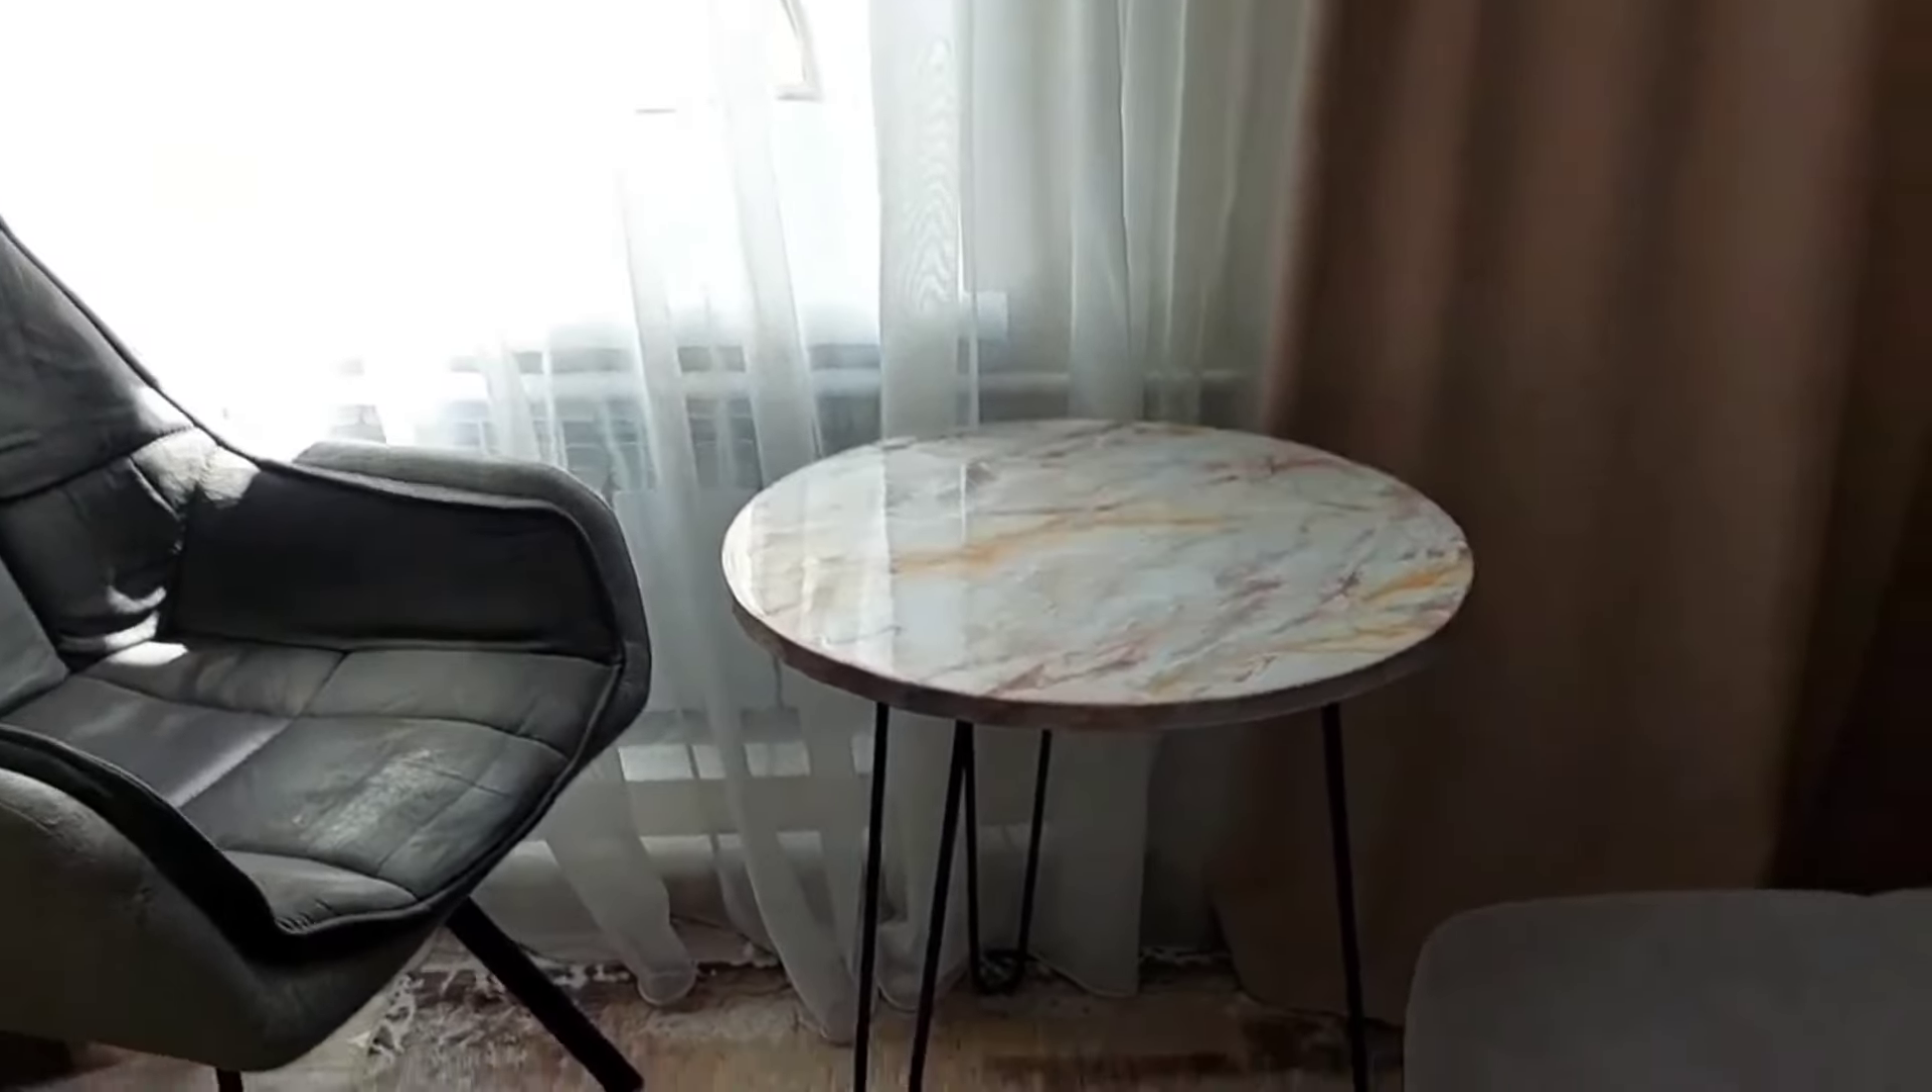Журнальный столик уже готов. Муж установил ножки.